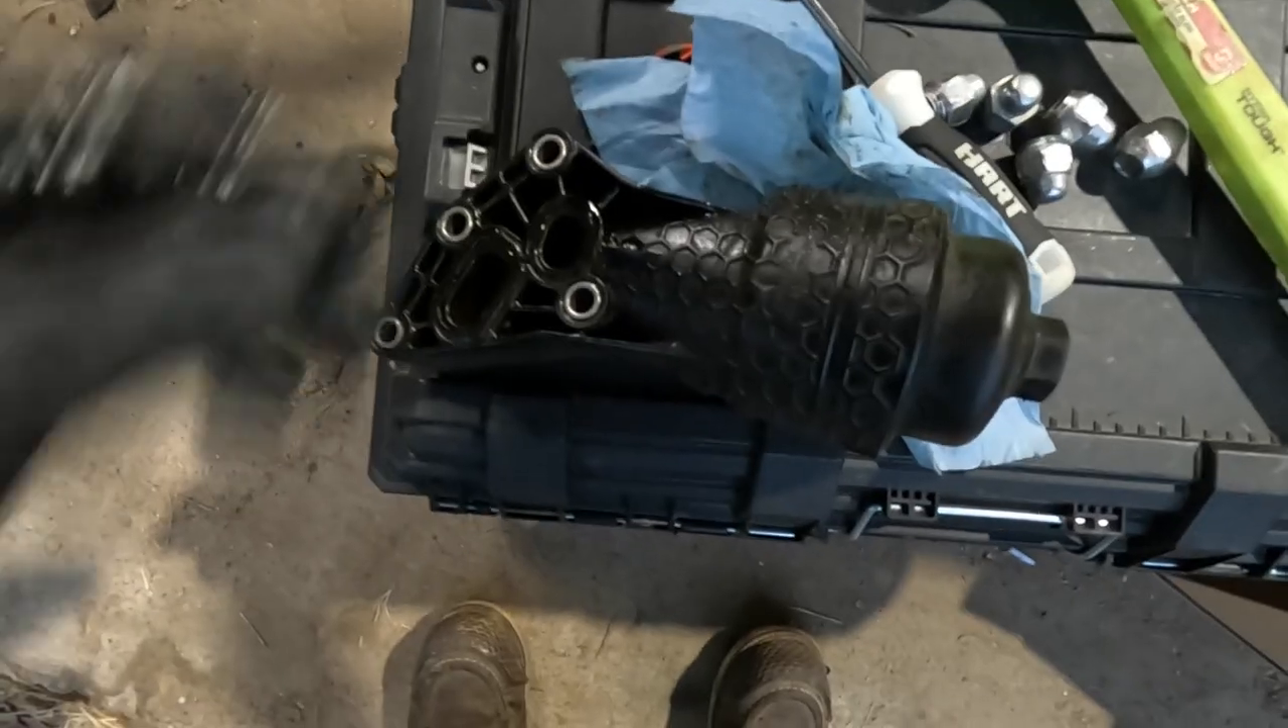Here's the oil filter housing i got it off.